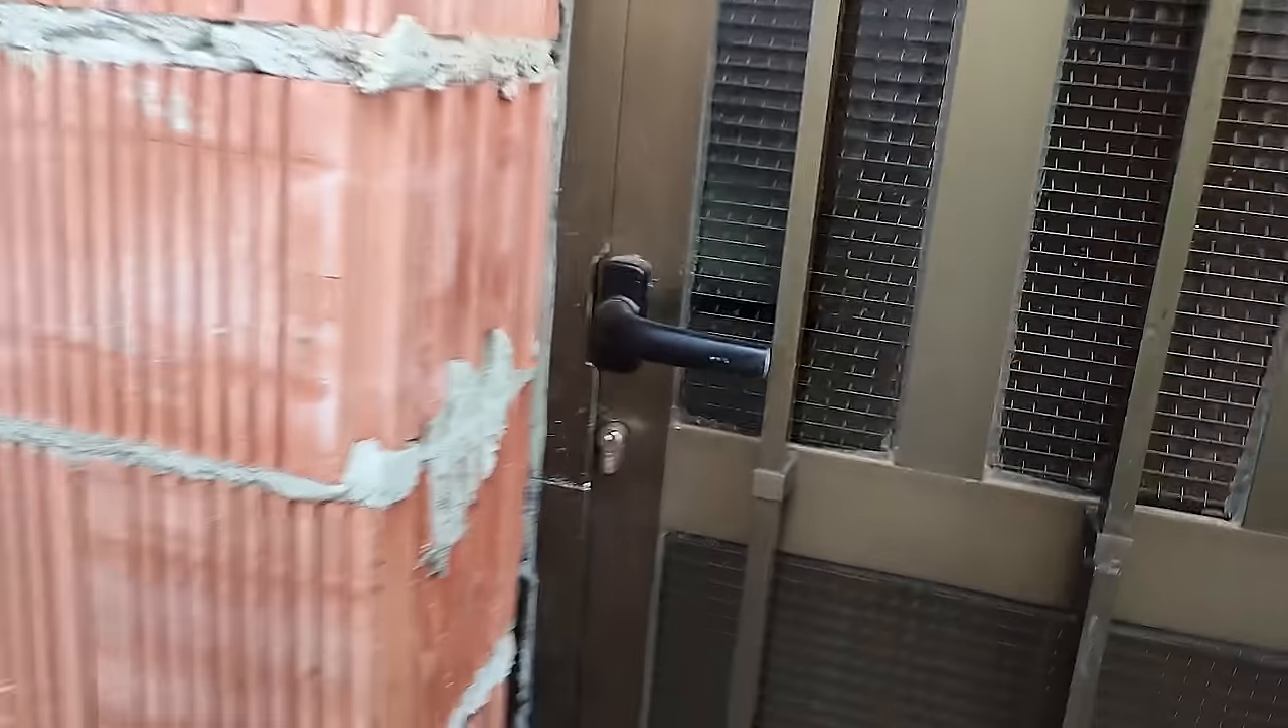Mirad, aquí en la puerta puso una cerradura.